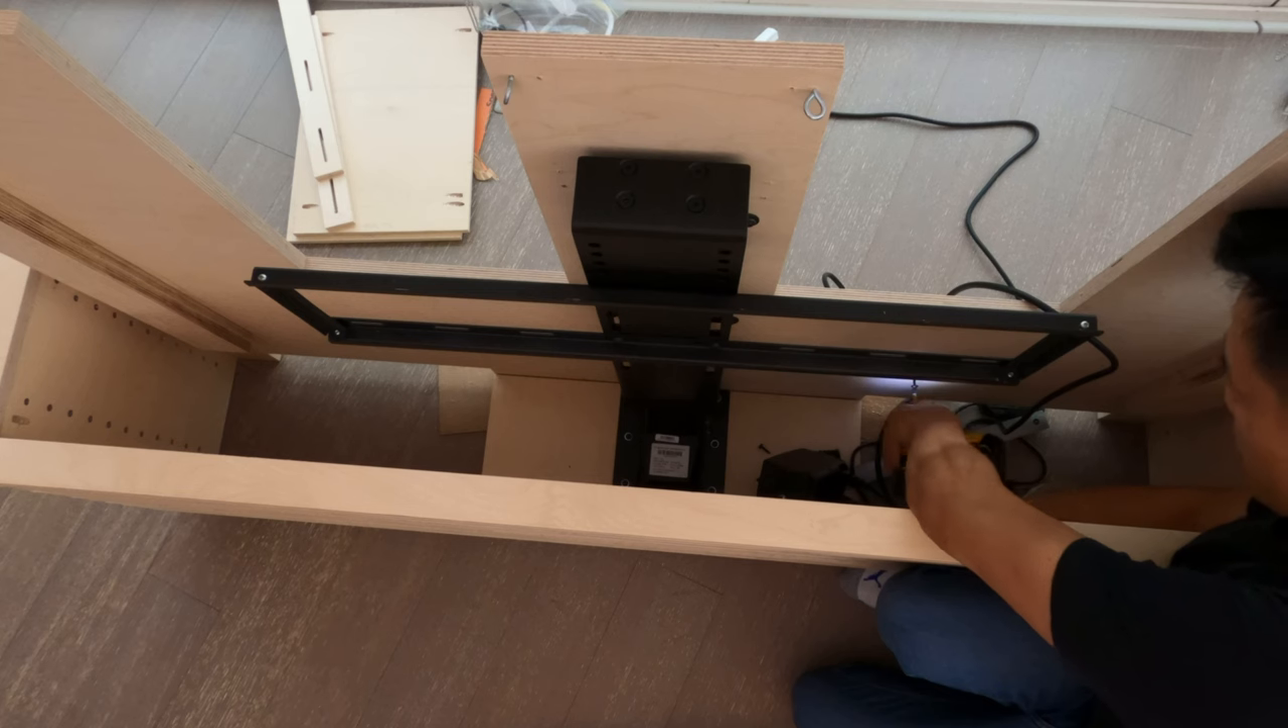I put the lift mechanism in place and secured it with screws.